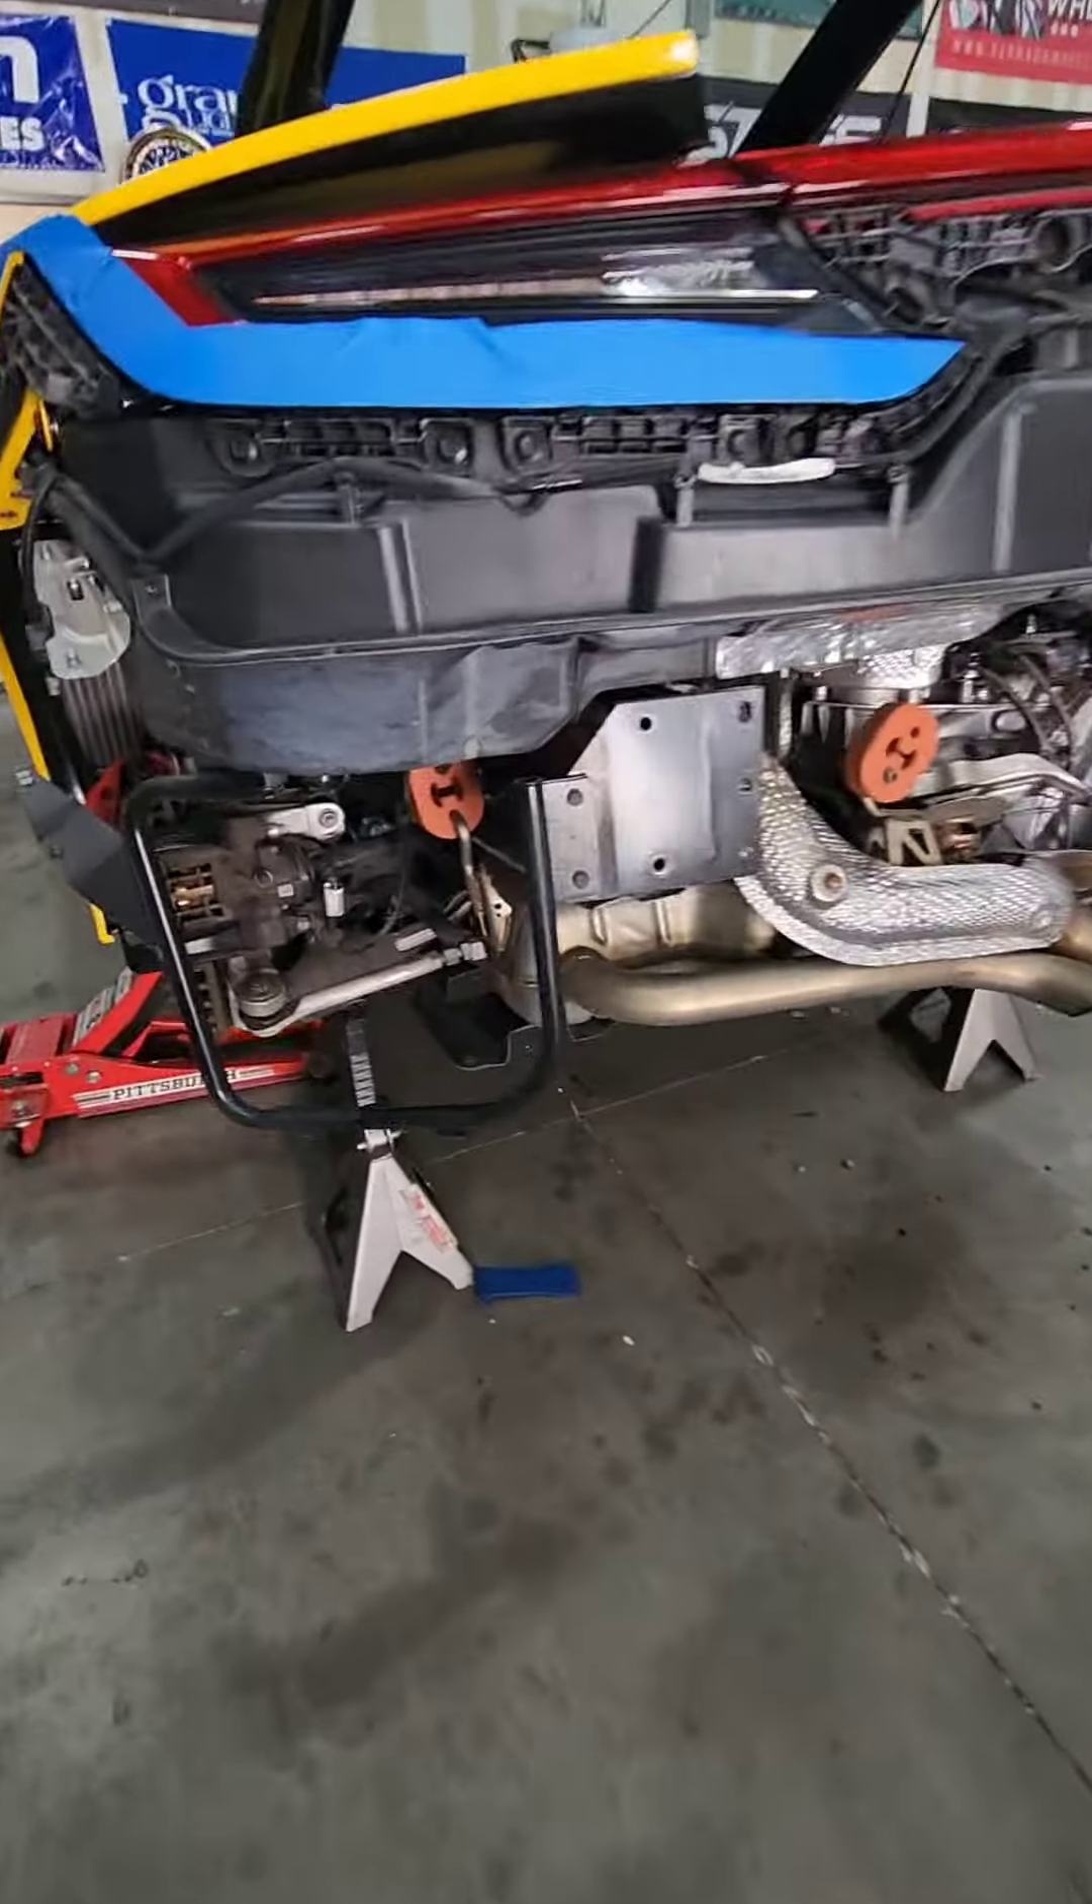We've got the bumper removed and the bumper cover is taken out.